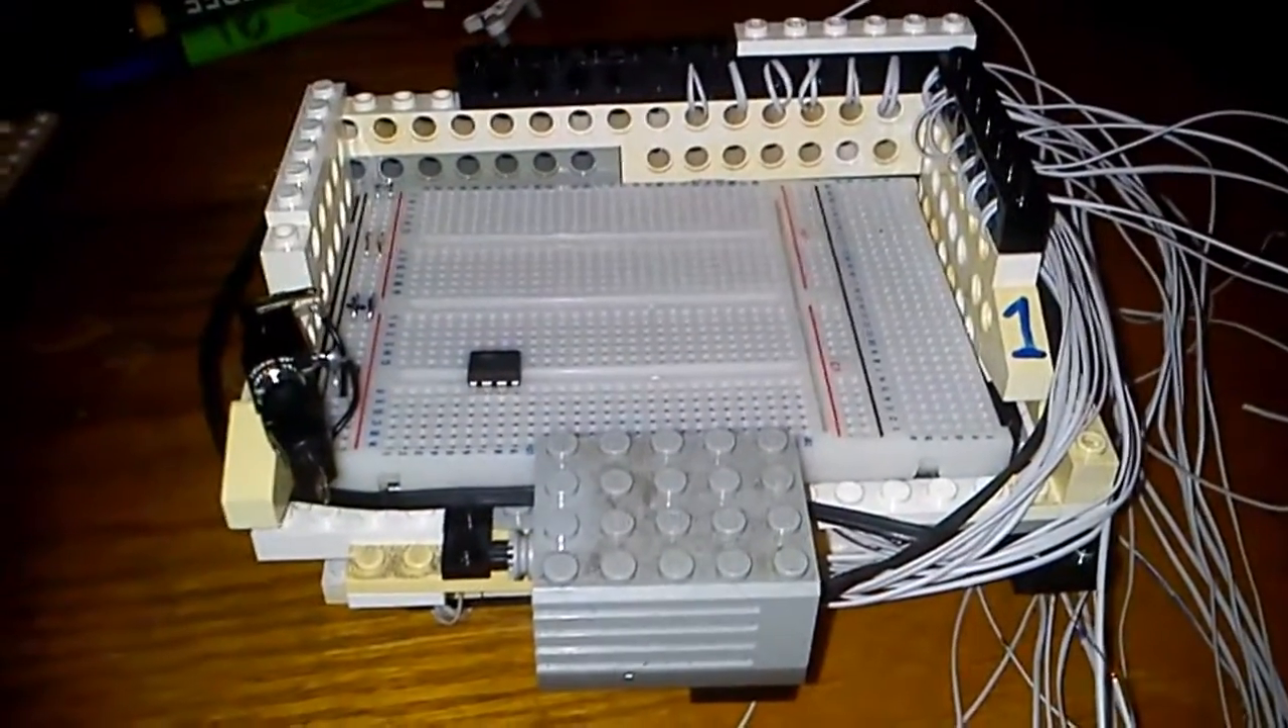I've got the breadboard on top, it's all one unit, all I've got to do is put in the ethernet cable and all that stuff there and just proceed to play around with it.